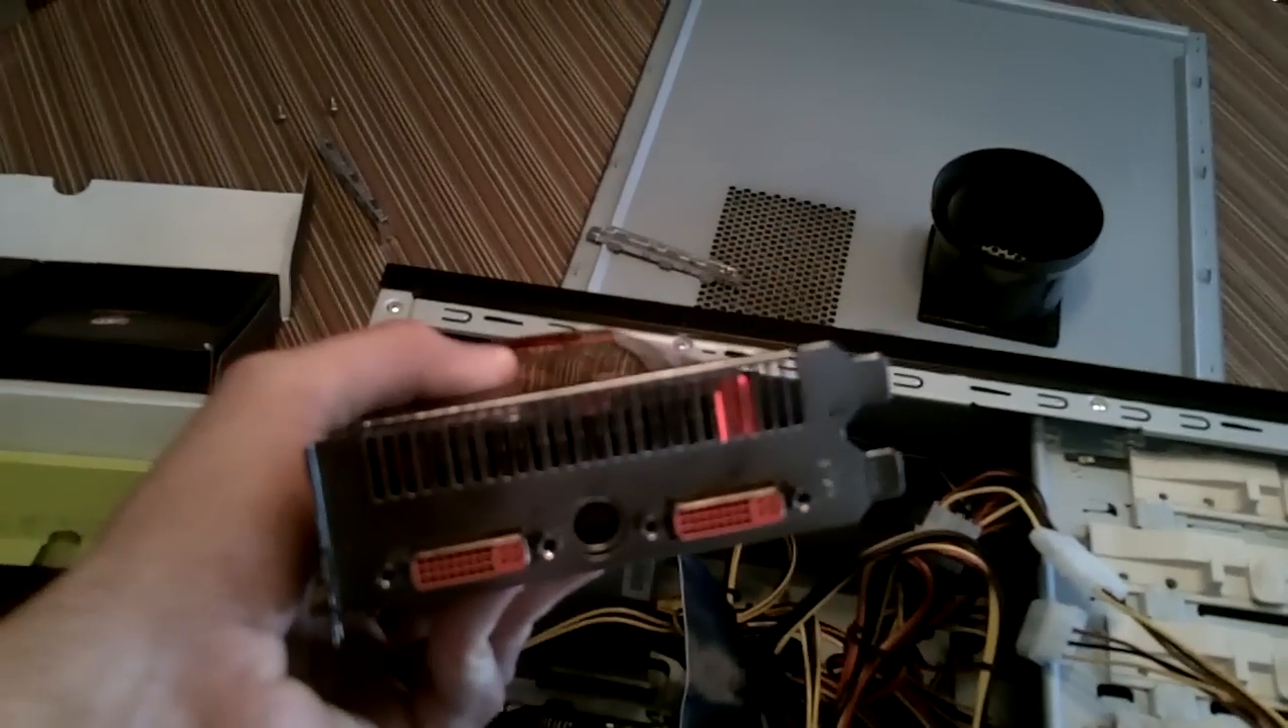So as you can see, I've taken the door off of this case.